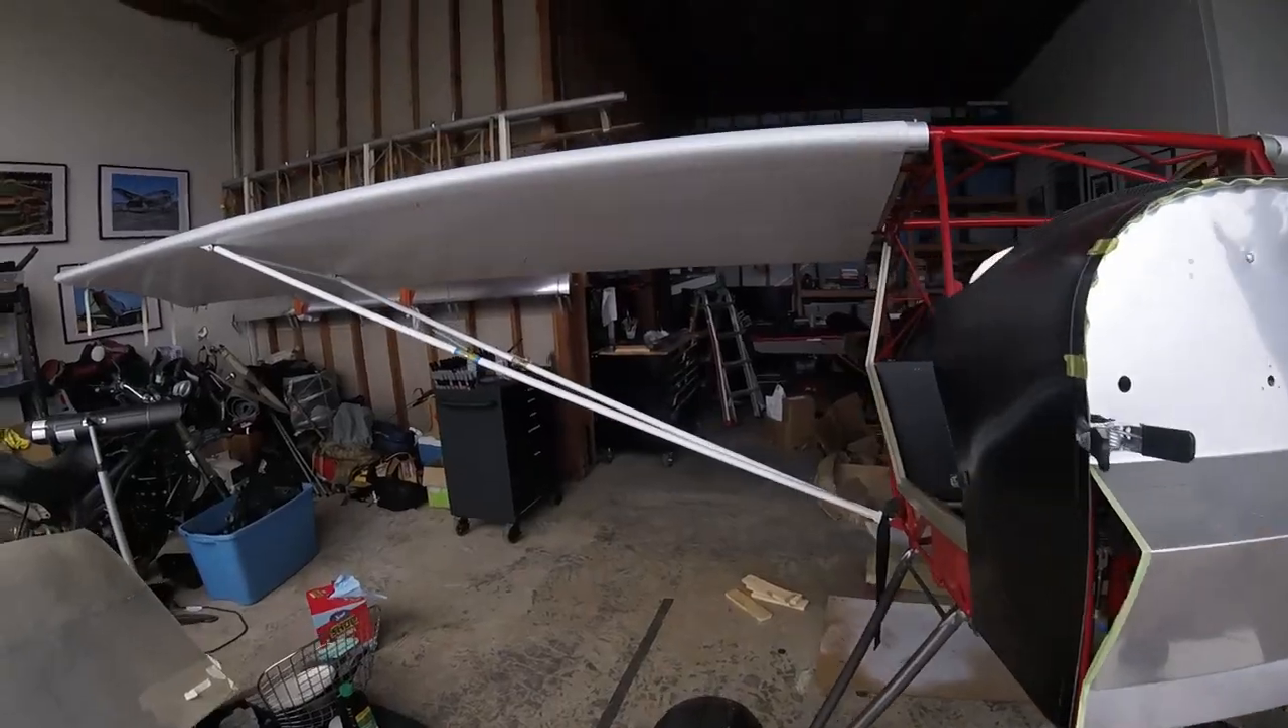I haven't taken the wings off yet.